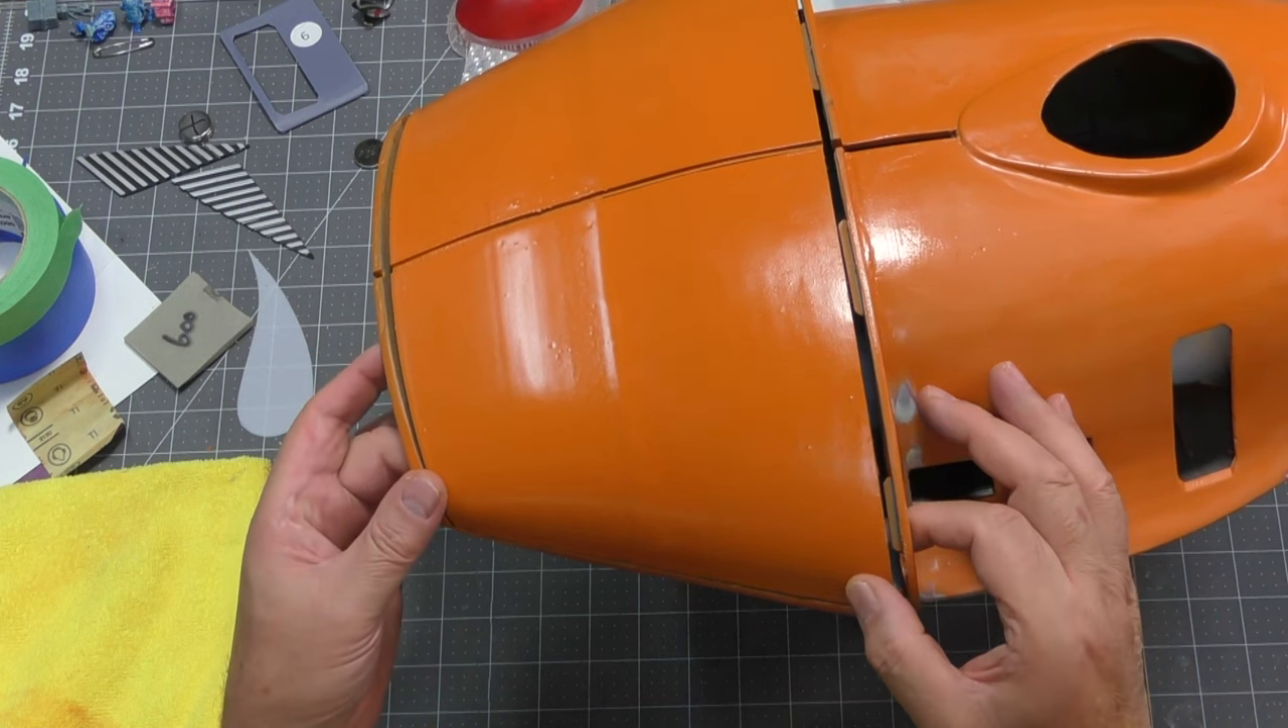When you drop the shell in you'll notice huge gapage look at that.